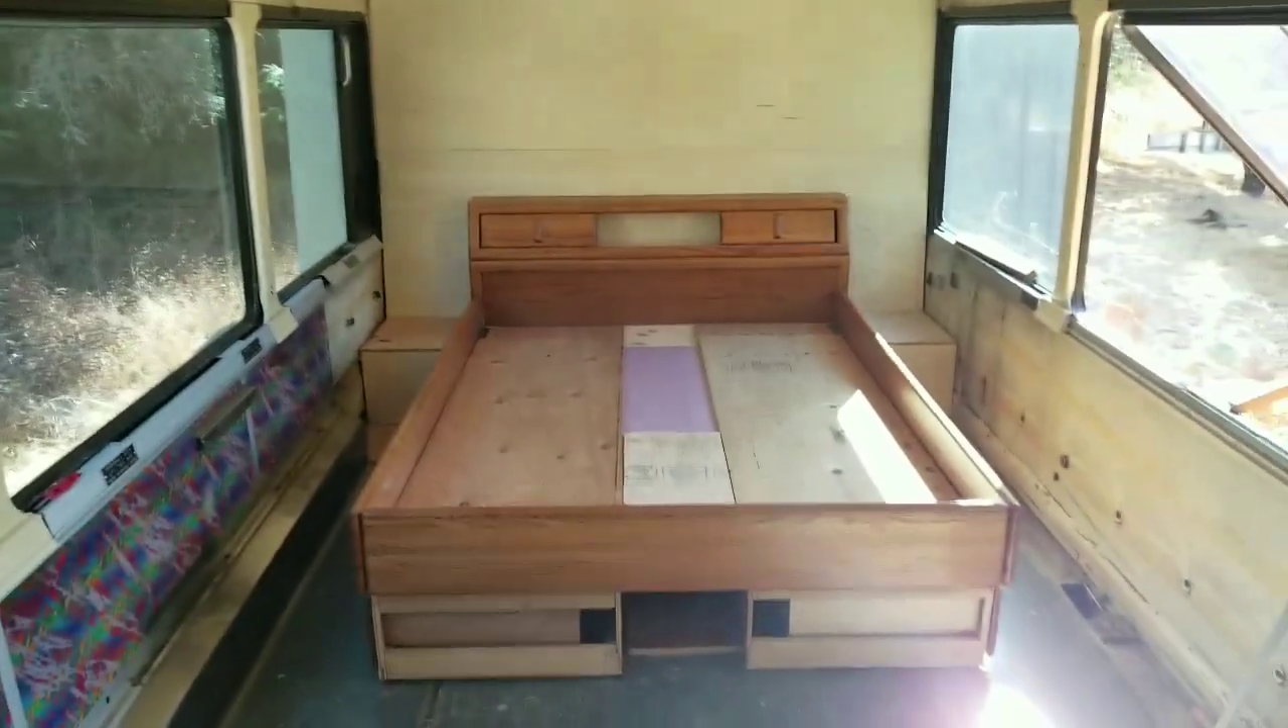There is the craigslist free bed installed.